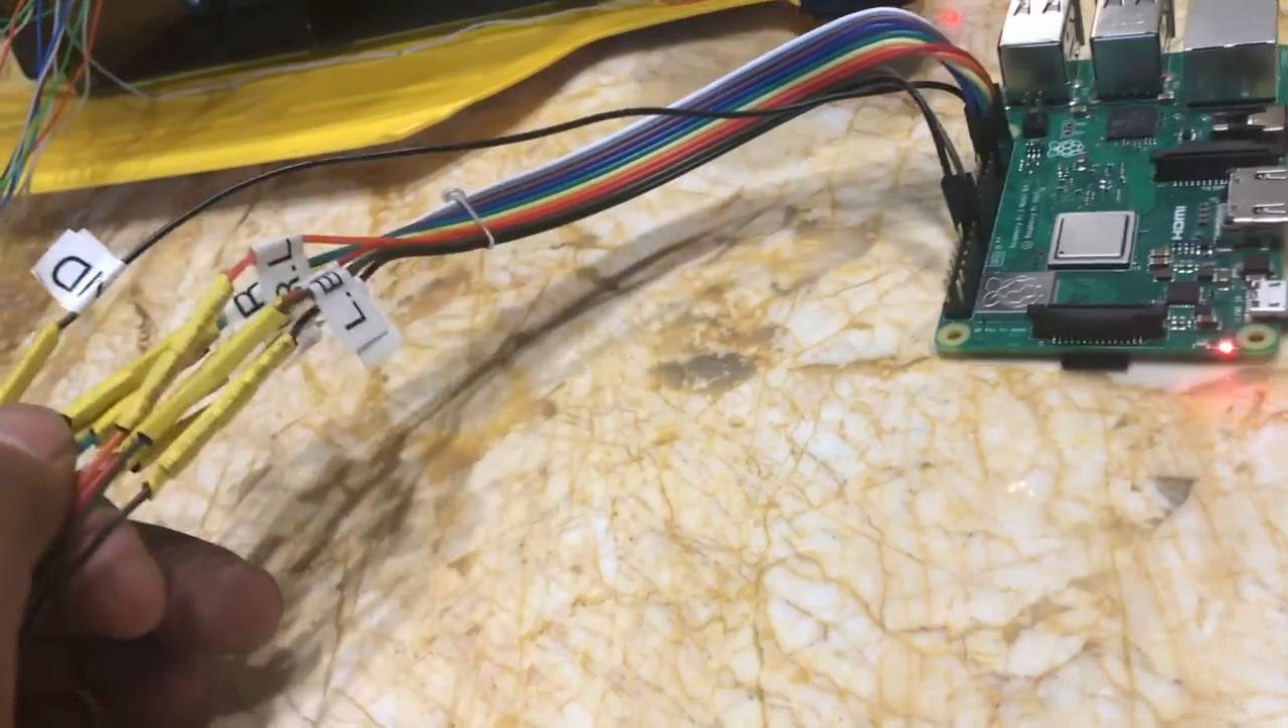So we have insulated all the connectors. So that they don't connect with each other or cause any kind of short circuit.